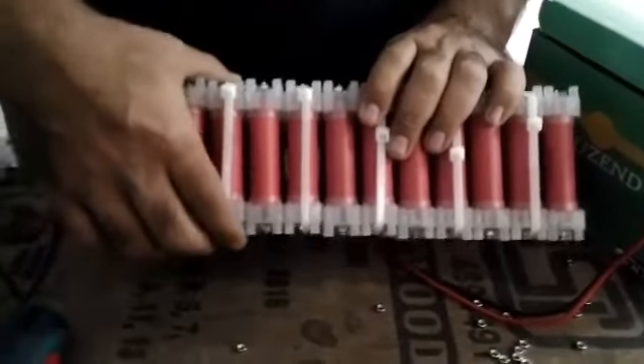So, you see the tie belts and the pack is really firmly tied into place.